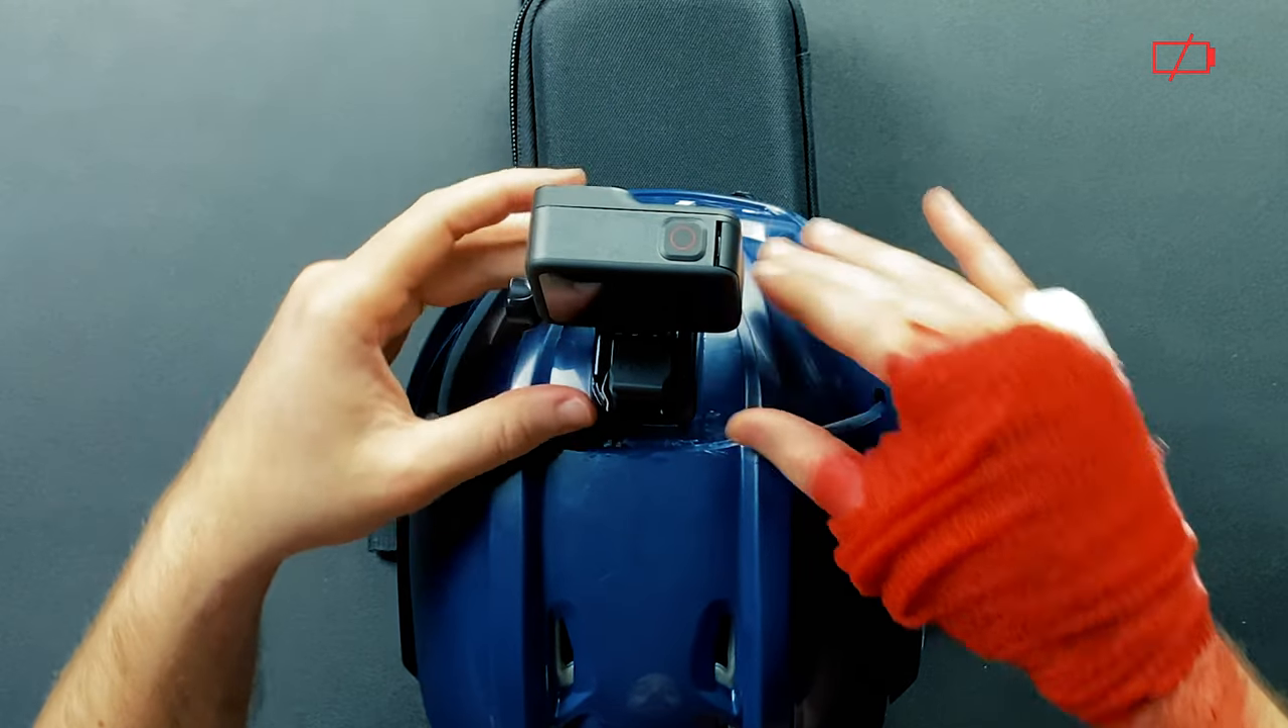With this, we already have the GoPro attached to the mounts attachment.